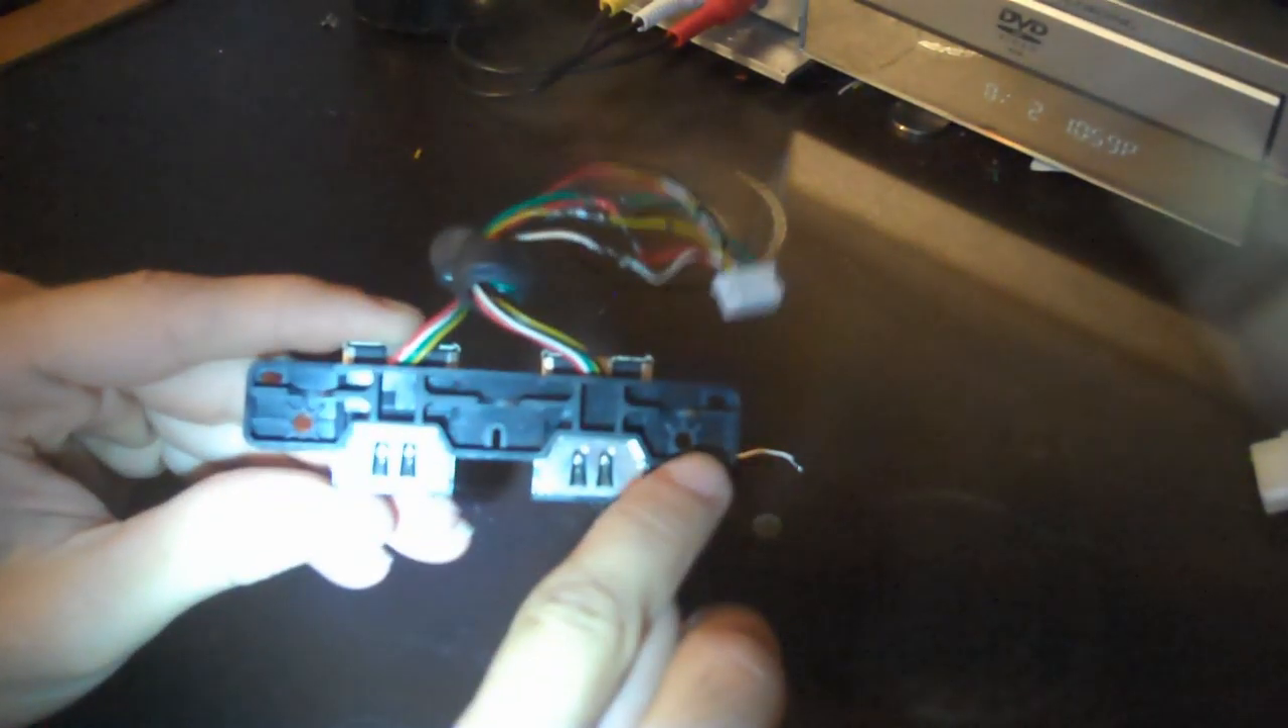So basically I already took my Xbox original apart and I pulled out the controller port.